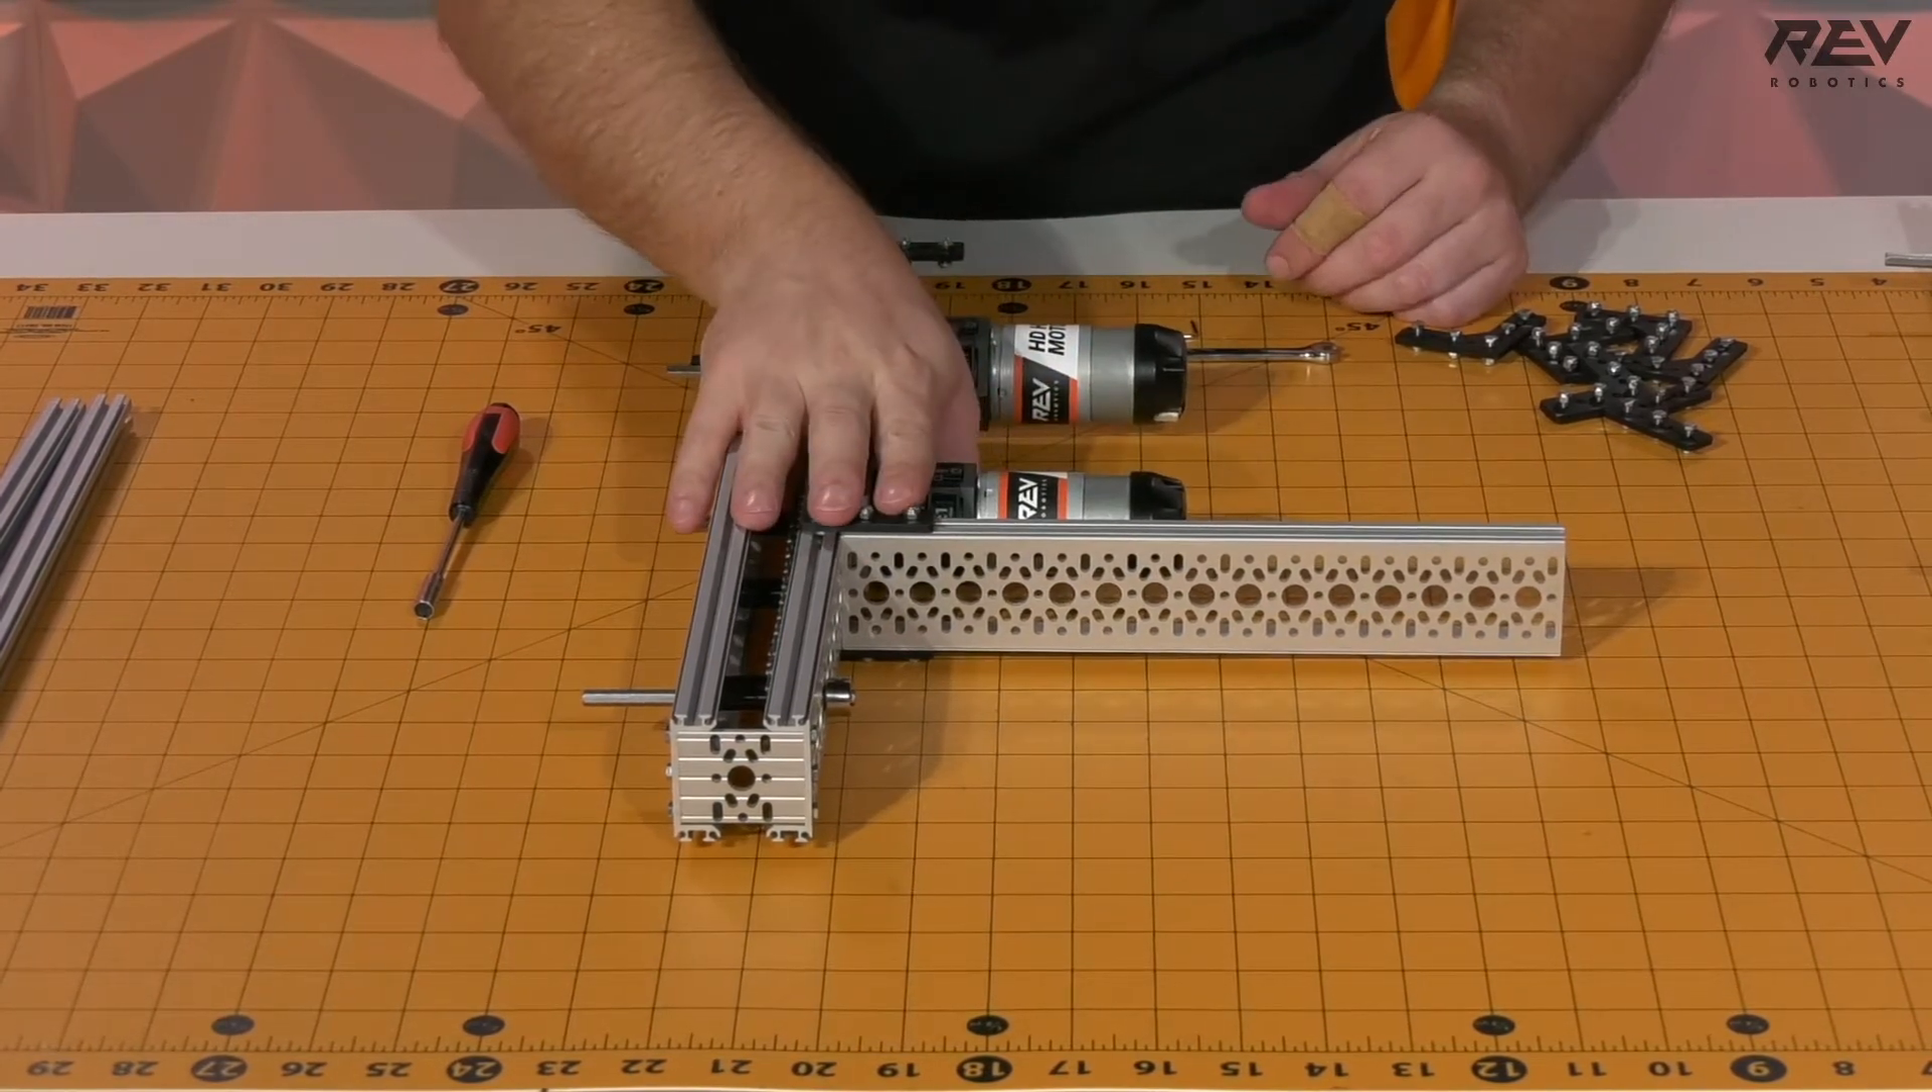All right, now that we're done with attaching this cross member onto our one set of drive rails, we're going to want to set this drive rail aside.